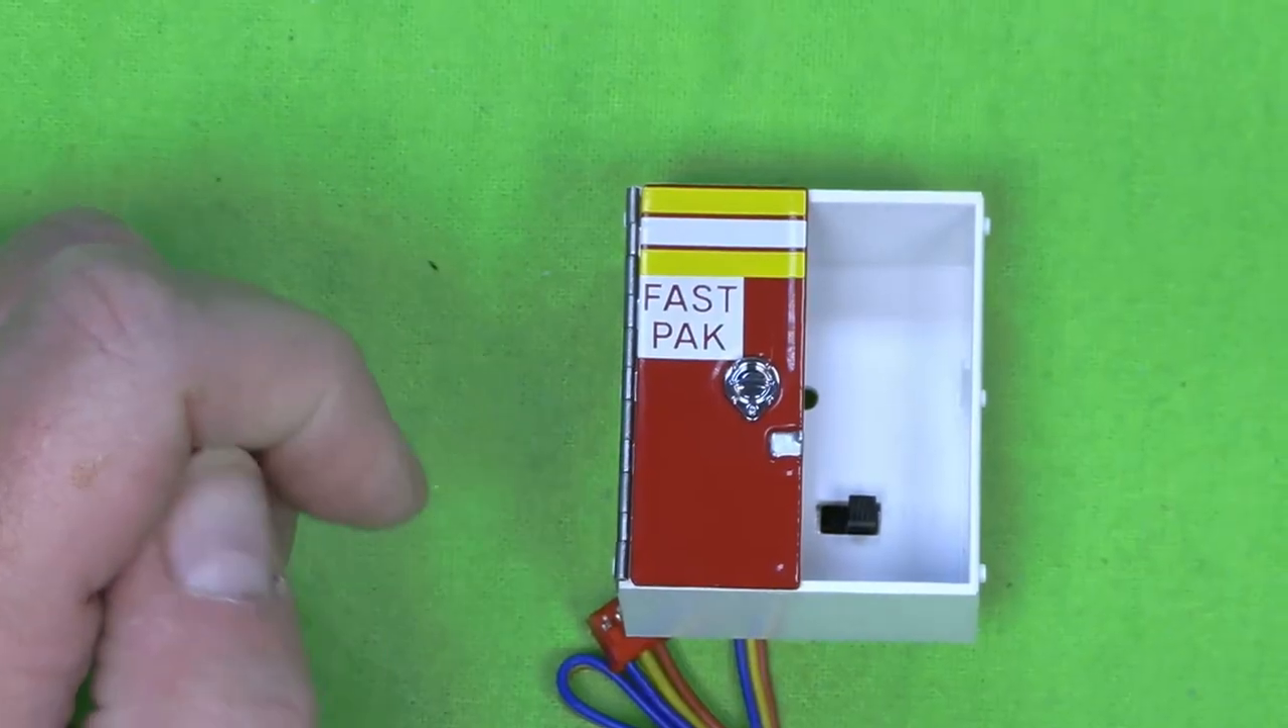So now that cabinet door is all in.